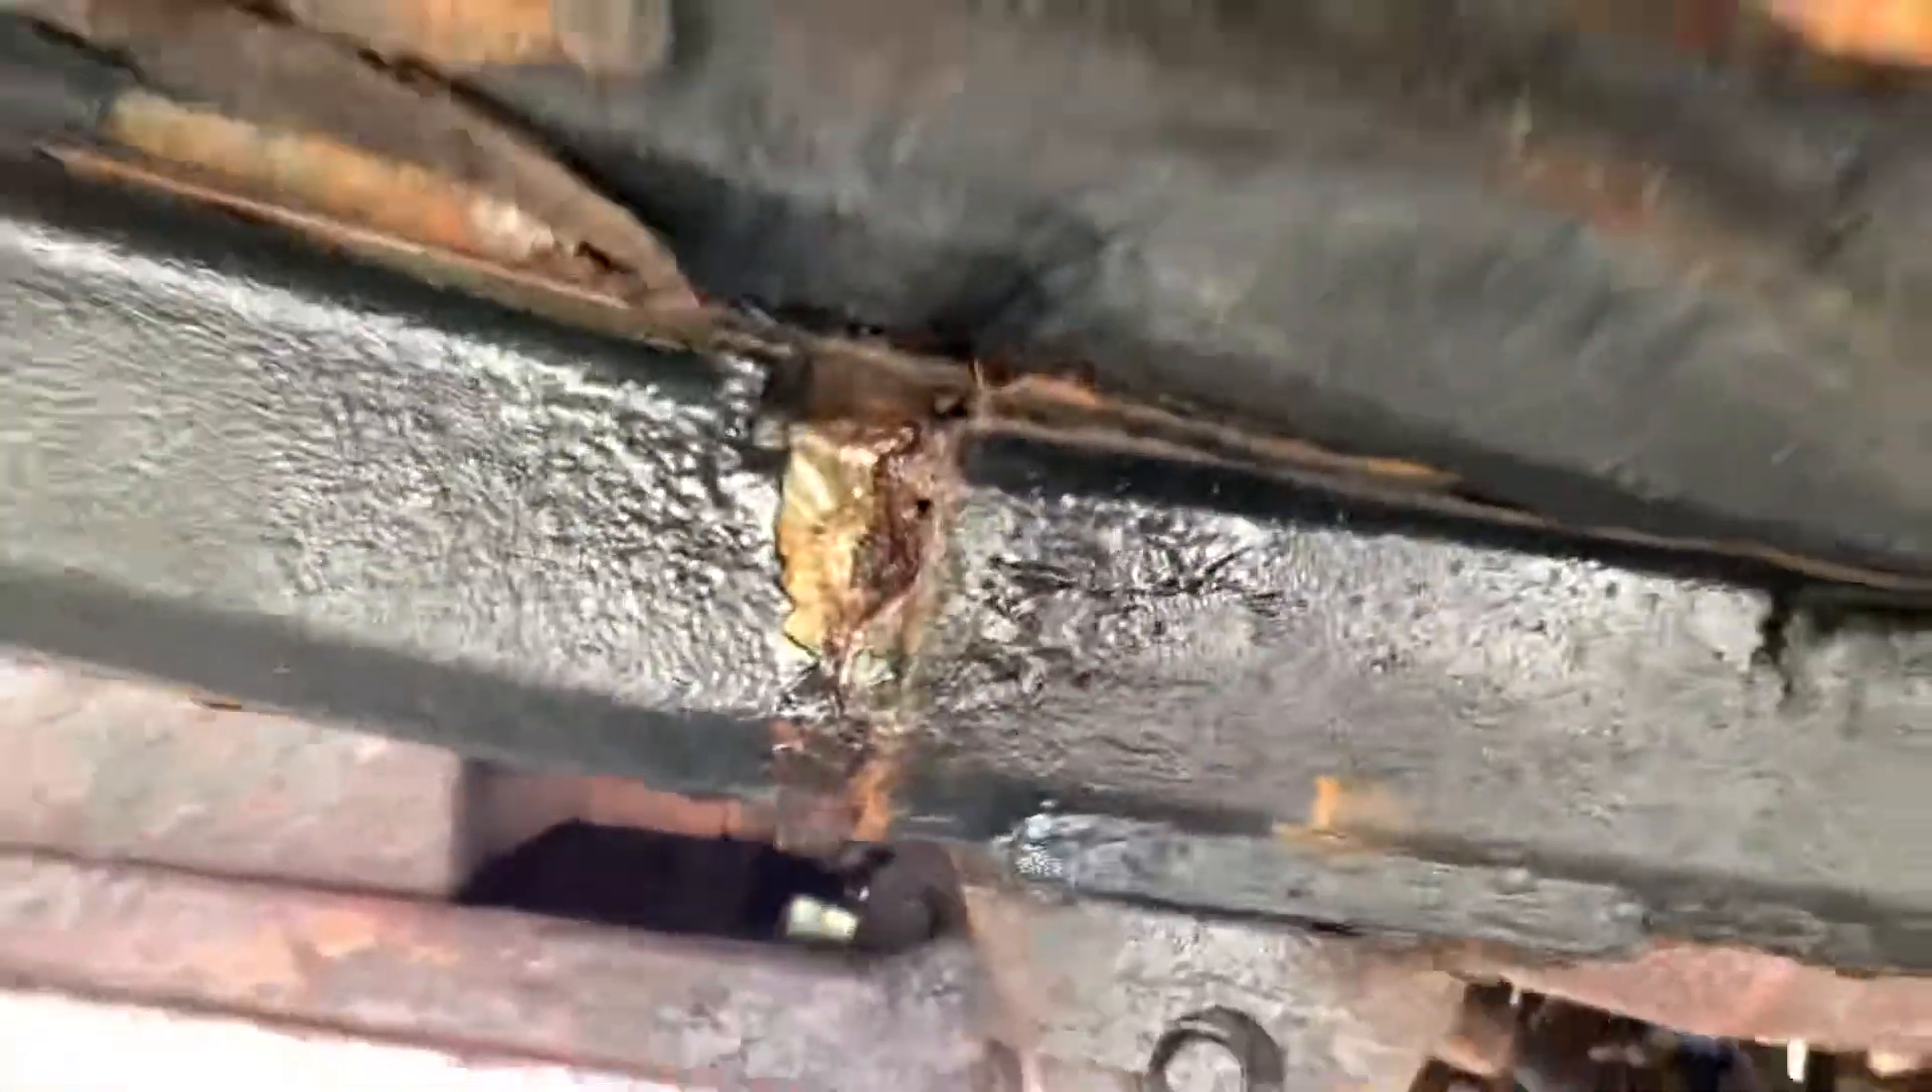I have a problem area like right here that the frame is kind of separating.